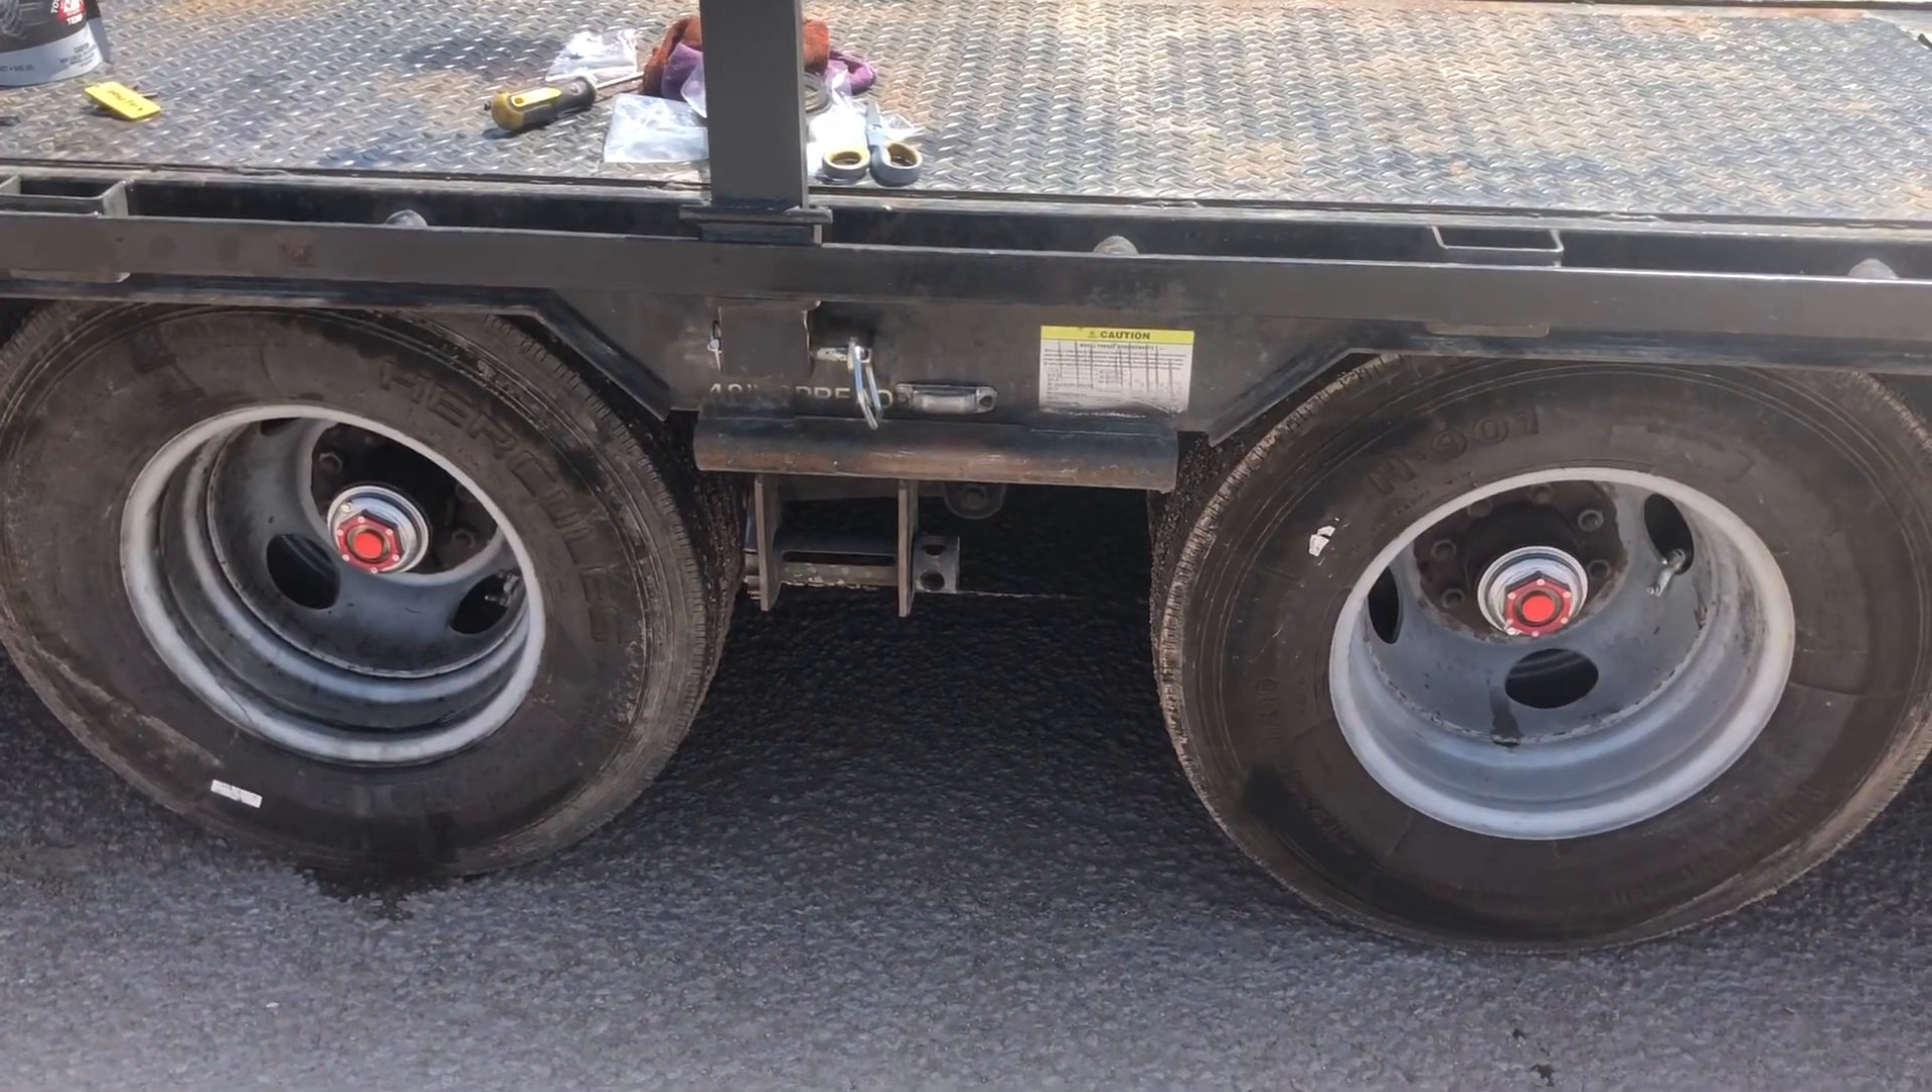Okay, this side is installed now. There's the new dust caps.